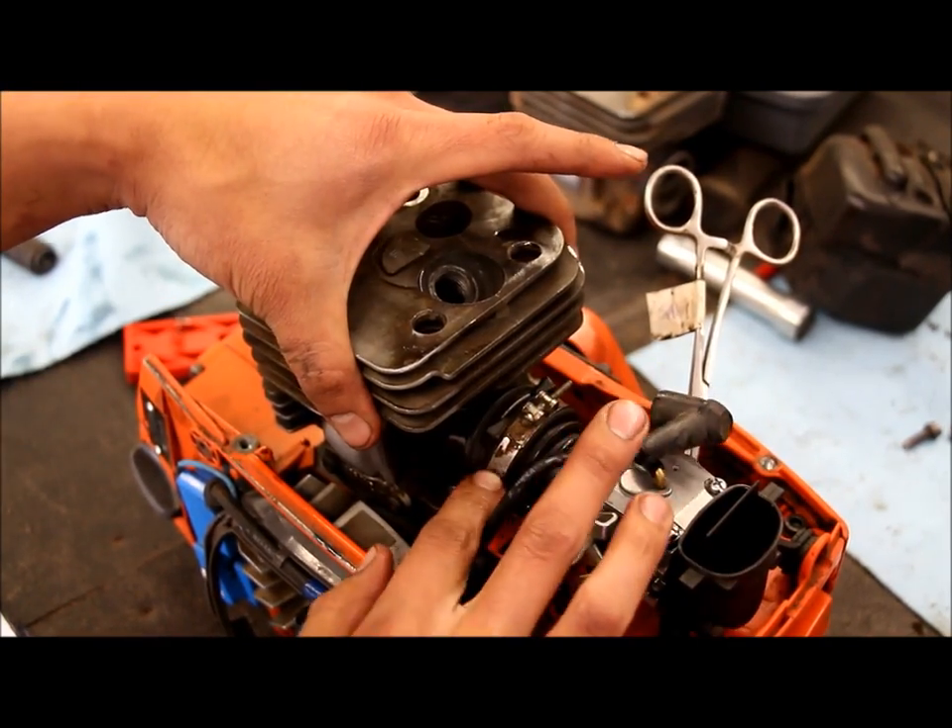All right, so now I'm still working on getting the cylinder in.